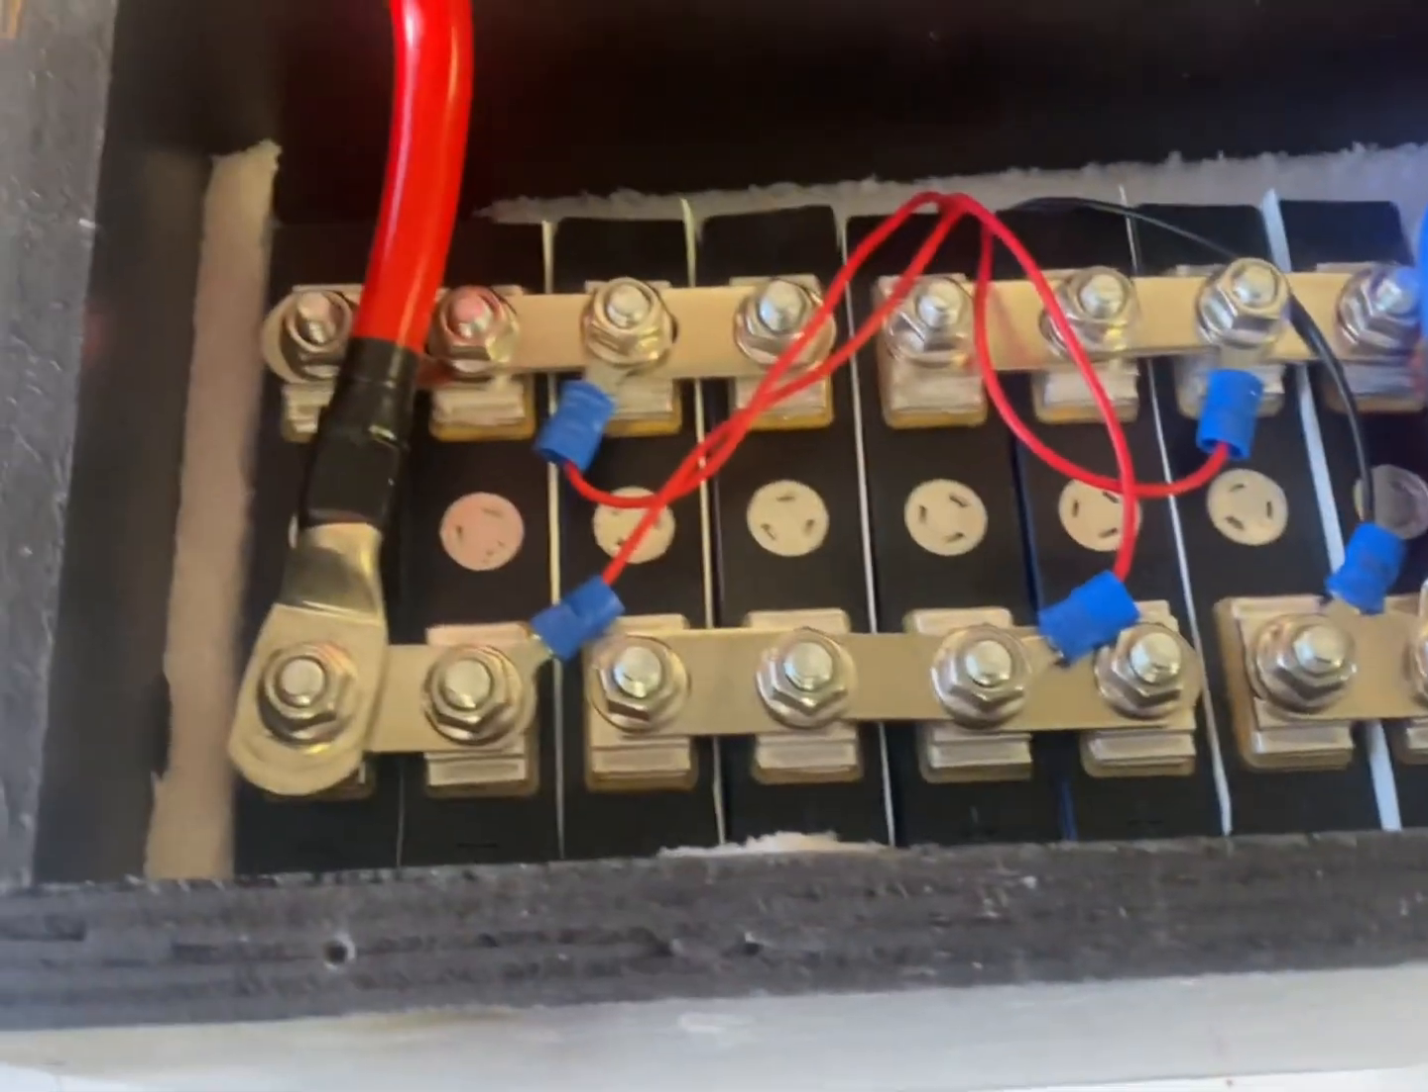Got the battery inside the box.